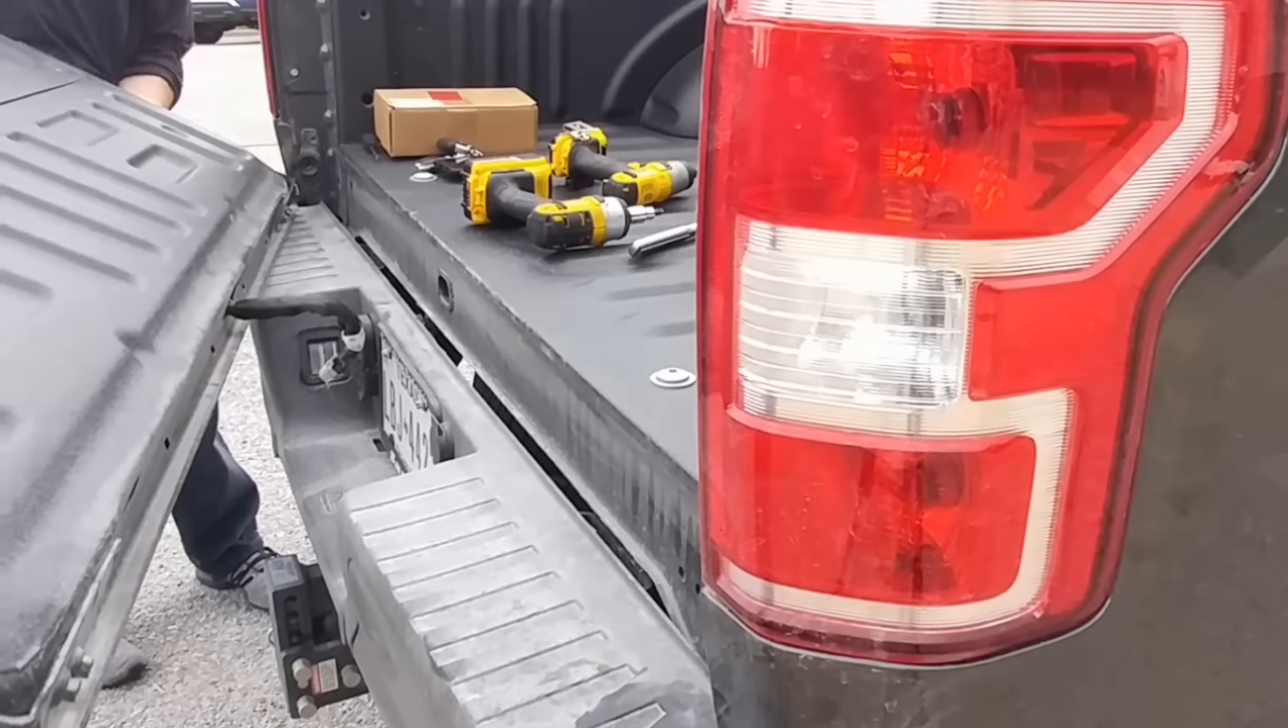Now we just need to put the tailgate back on.